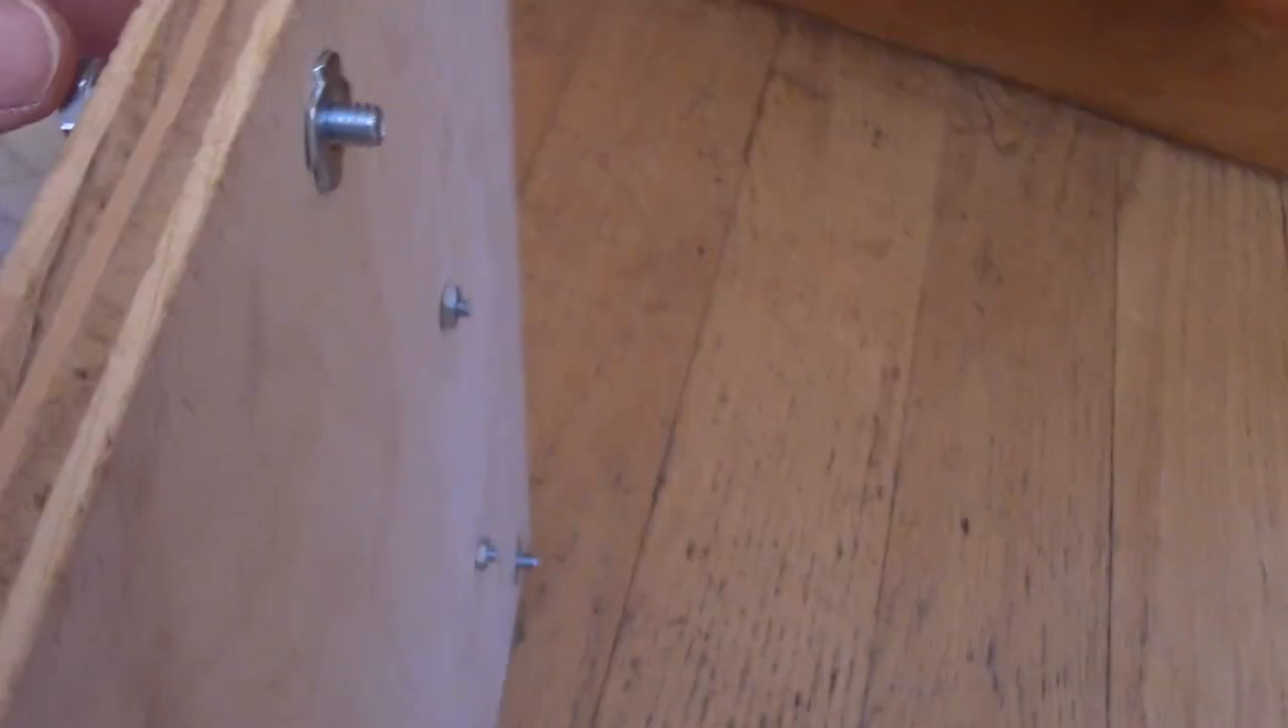On the bottom we have here some T-nuts and I drove those in from the bottom and then that gives you the adjustment up and down and you can level it on any surface.